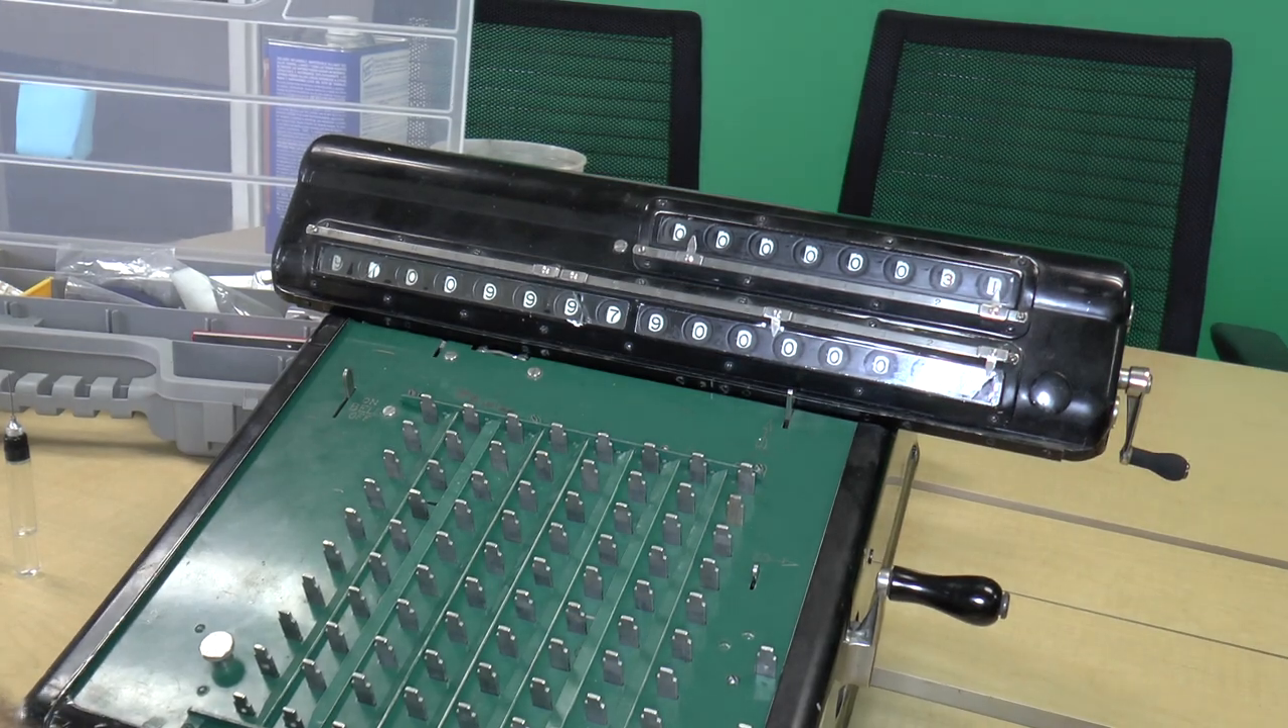And the final step is that we have all of these buttons to put on.